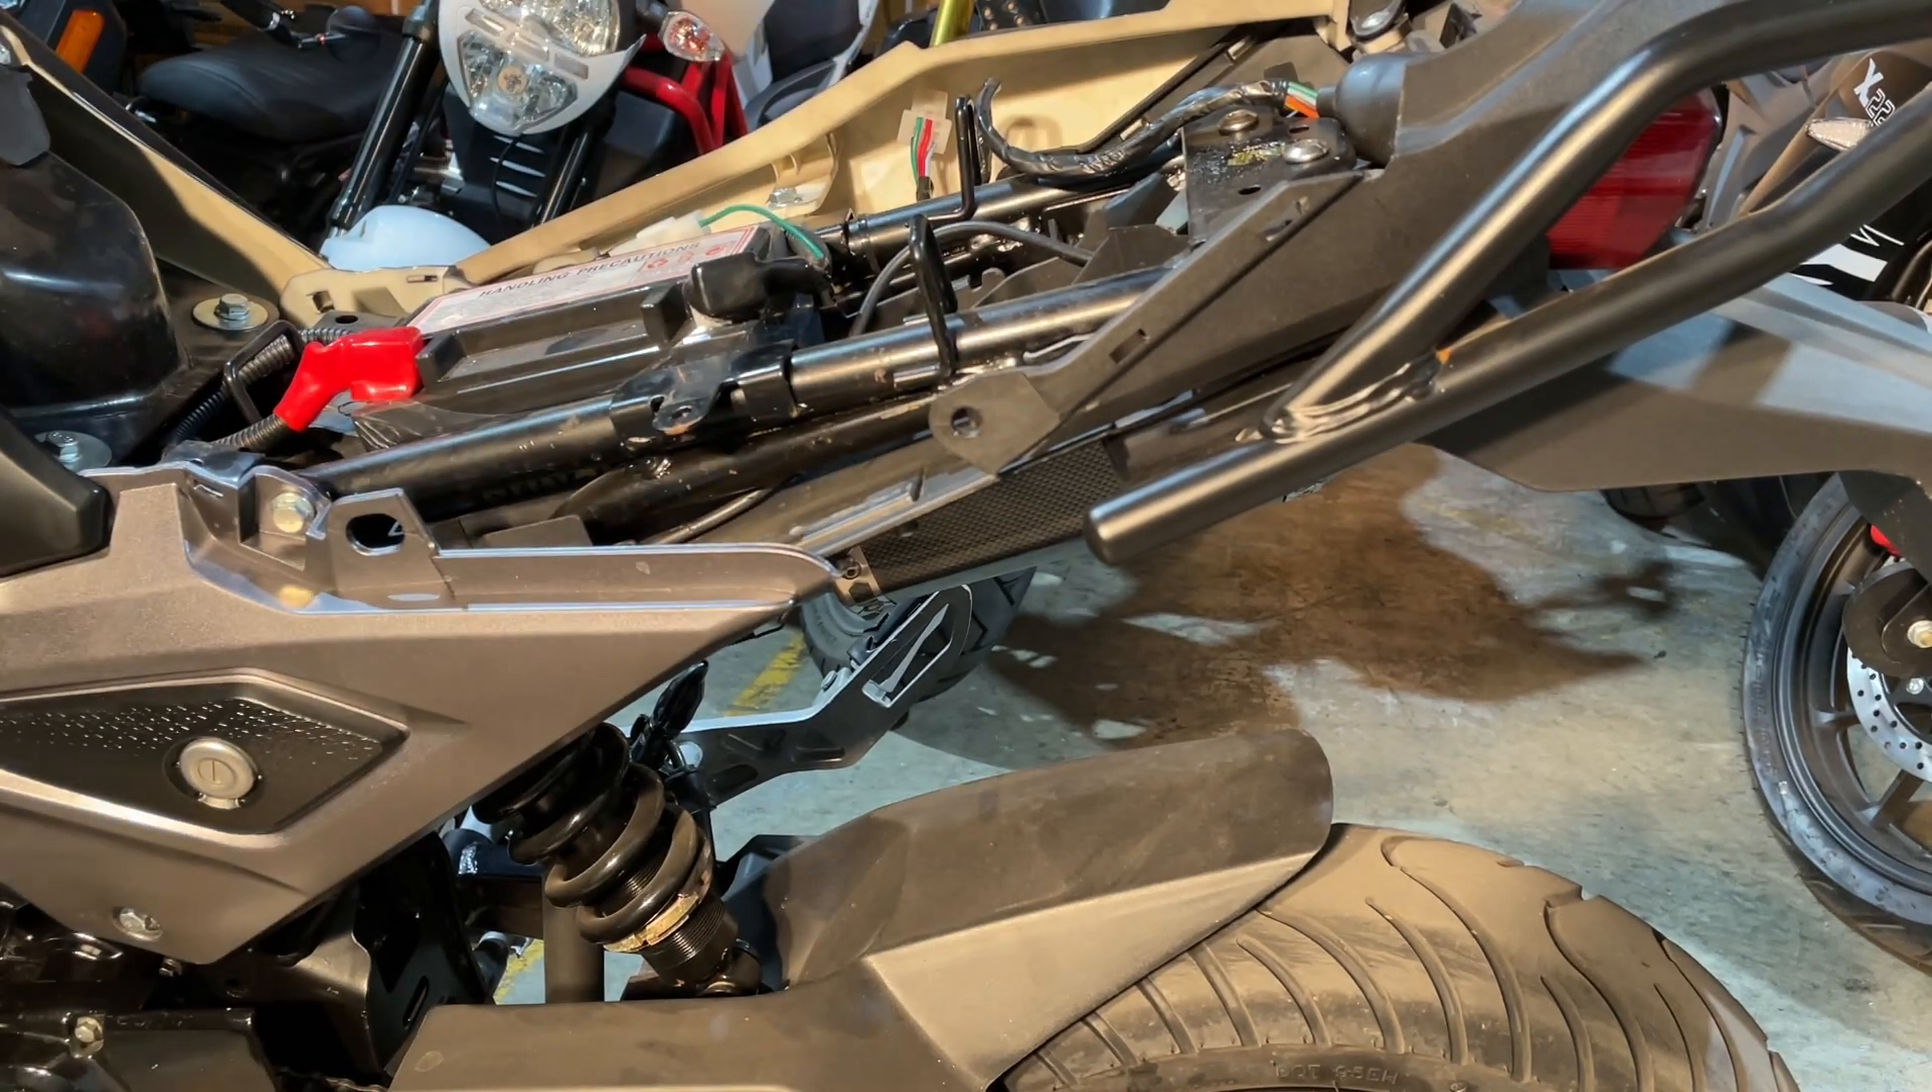And now I just have my back fairing to go on.